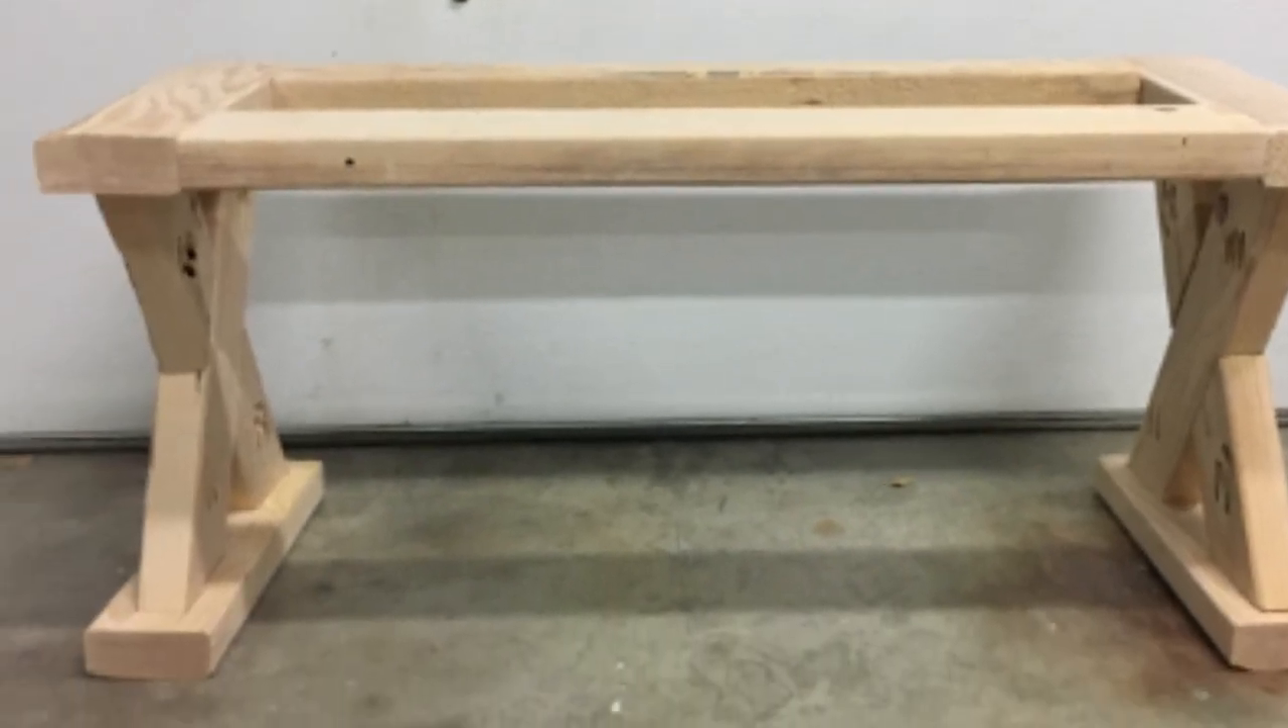Instead of the slats, I added 2x4 boards between the x-legs to create the frame.